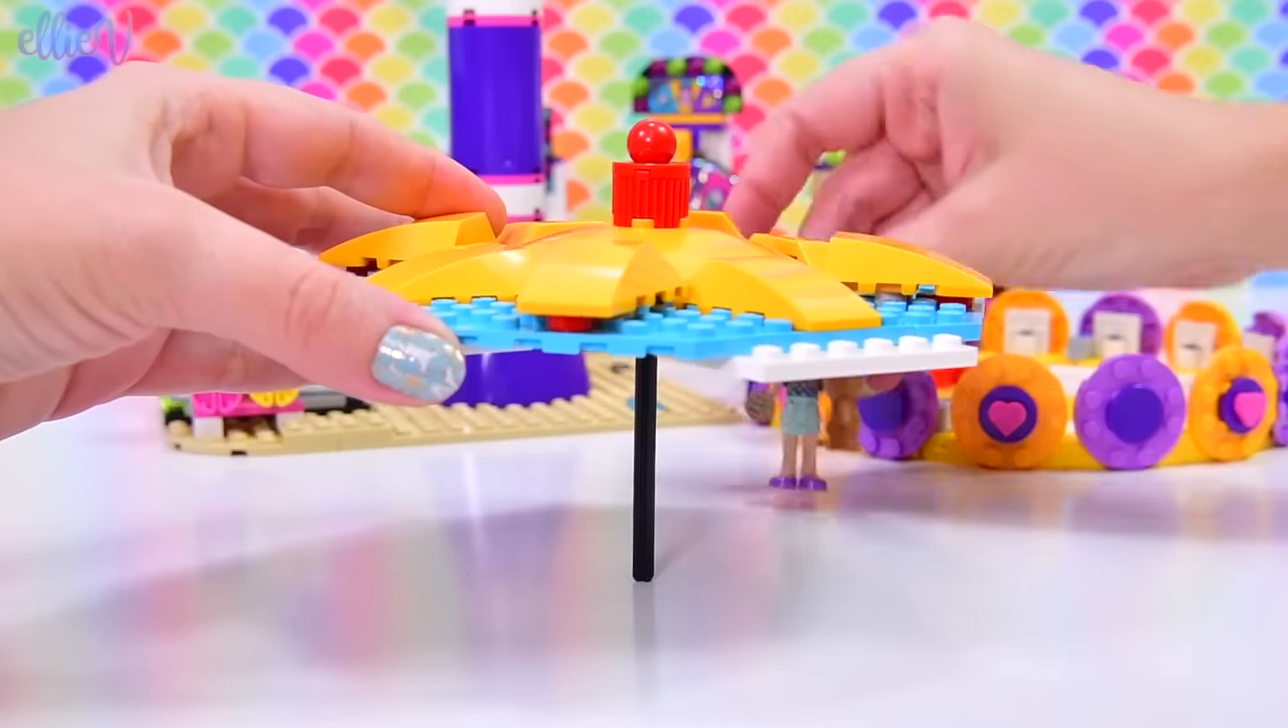And now we've got a big stick with a big red nose on the top, which goes all the way through.